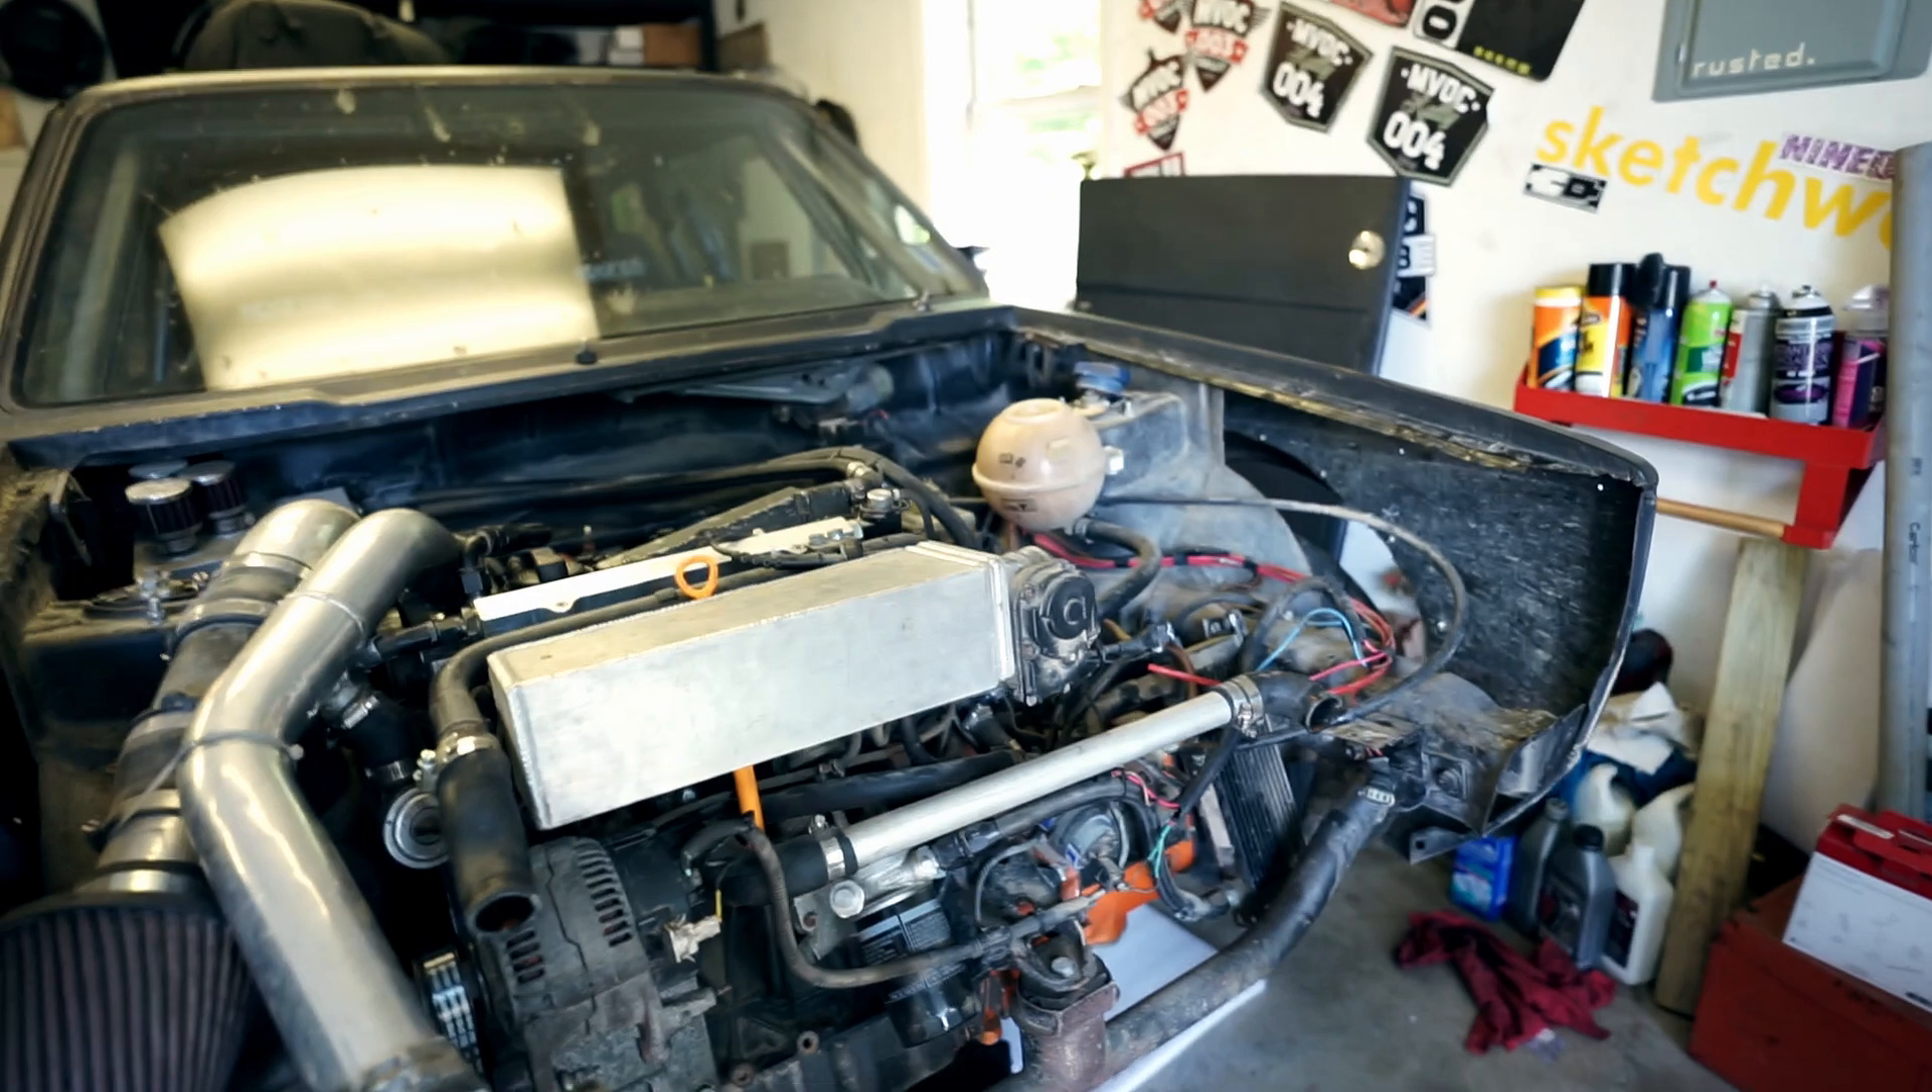Alright, as the oil drains, as you can see, I got the front end off the car.